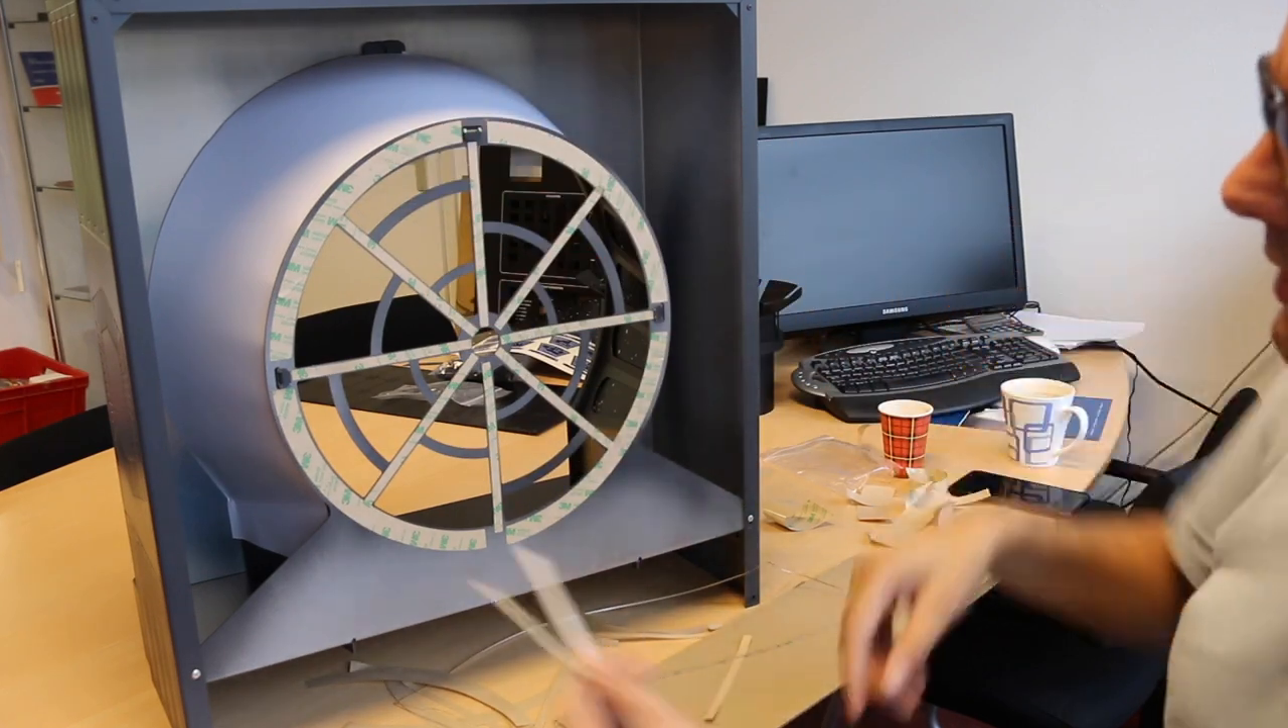Alright, so all the adhesive for the circular star background is now mounted.